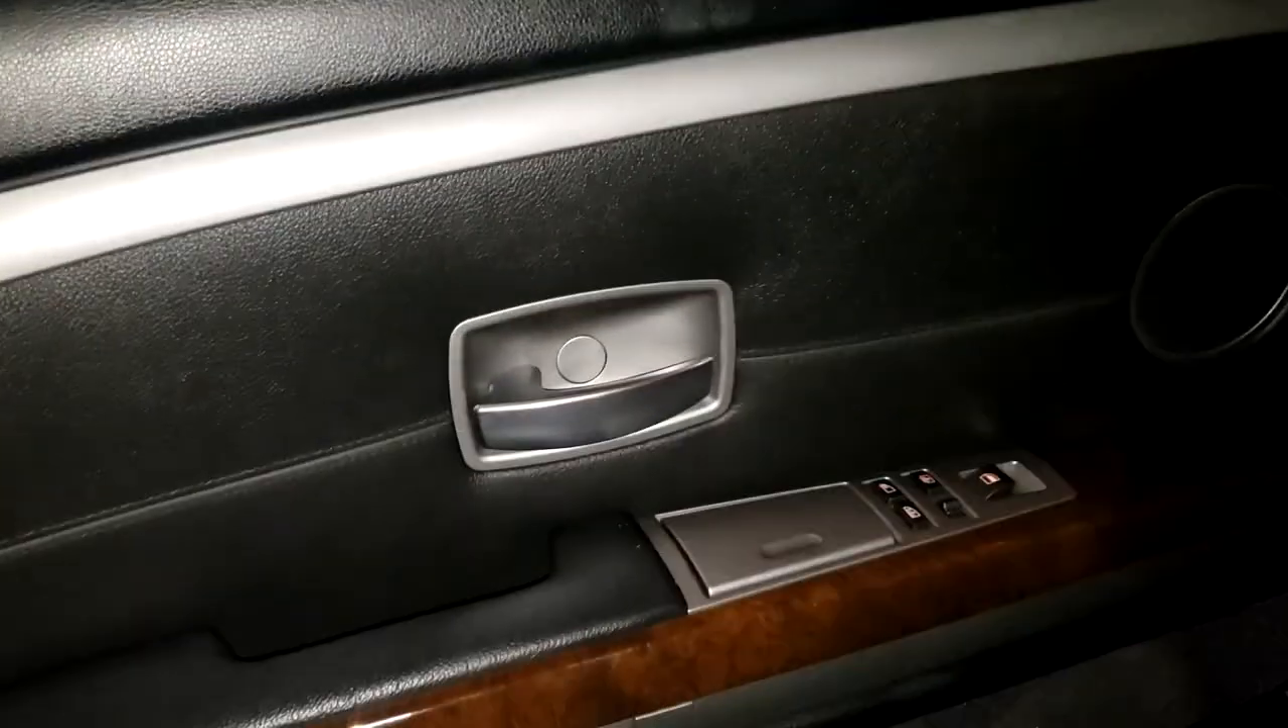Okay so now i got now i got the door panel put on.